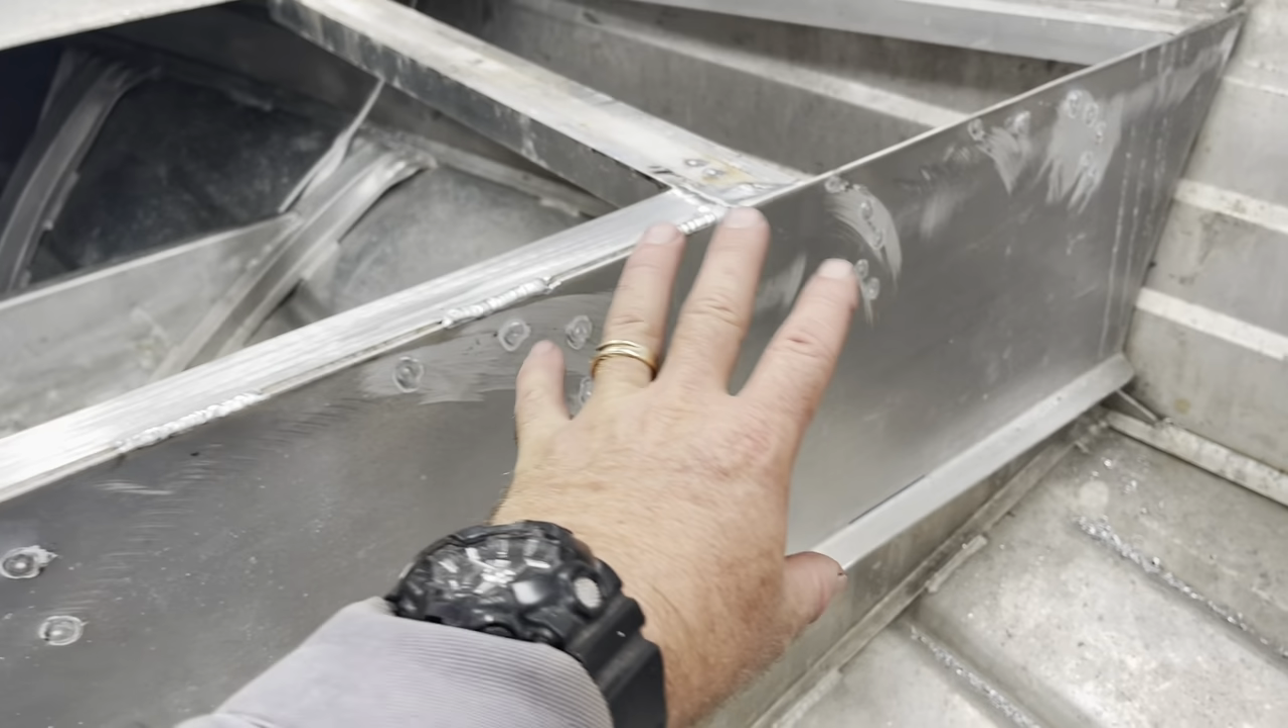All right from this side of view so we've we've added this bracing along here got a few welds in place.